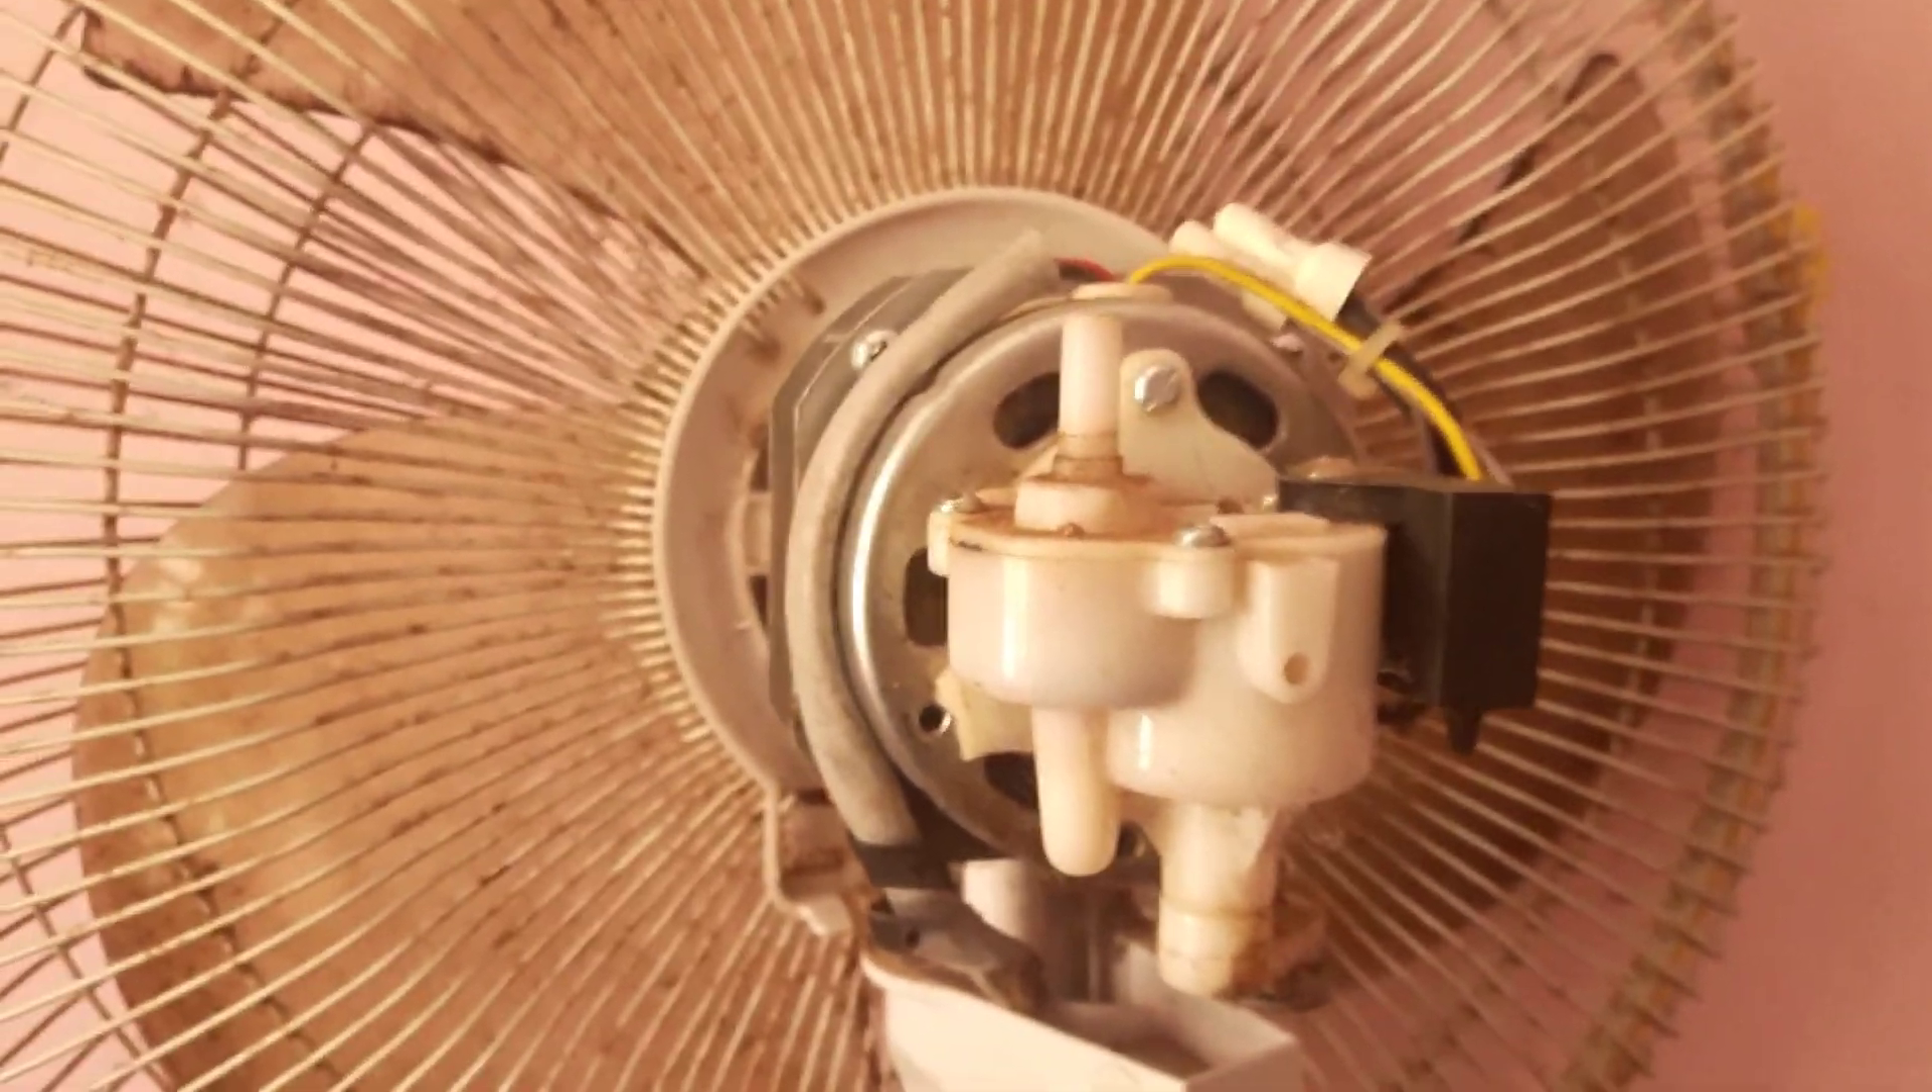Now we have removed the casing and we can see the mechanism.